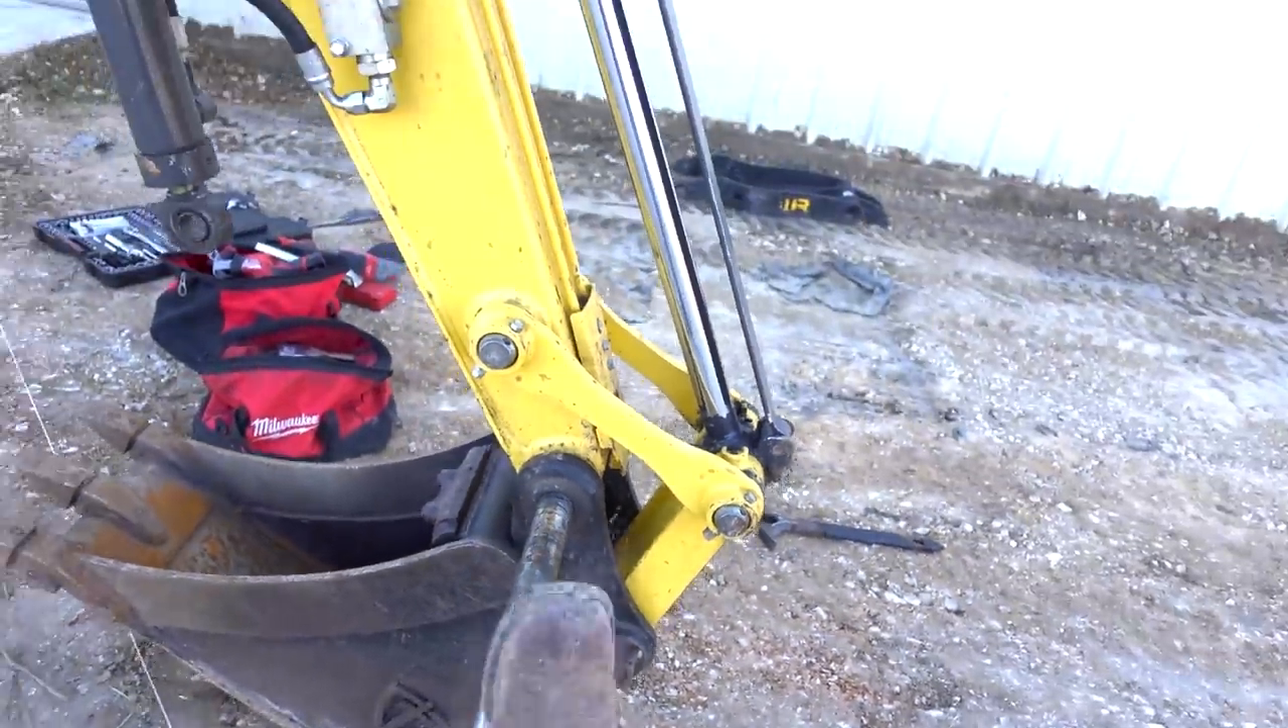It's in now we just got to drive it home.